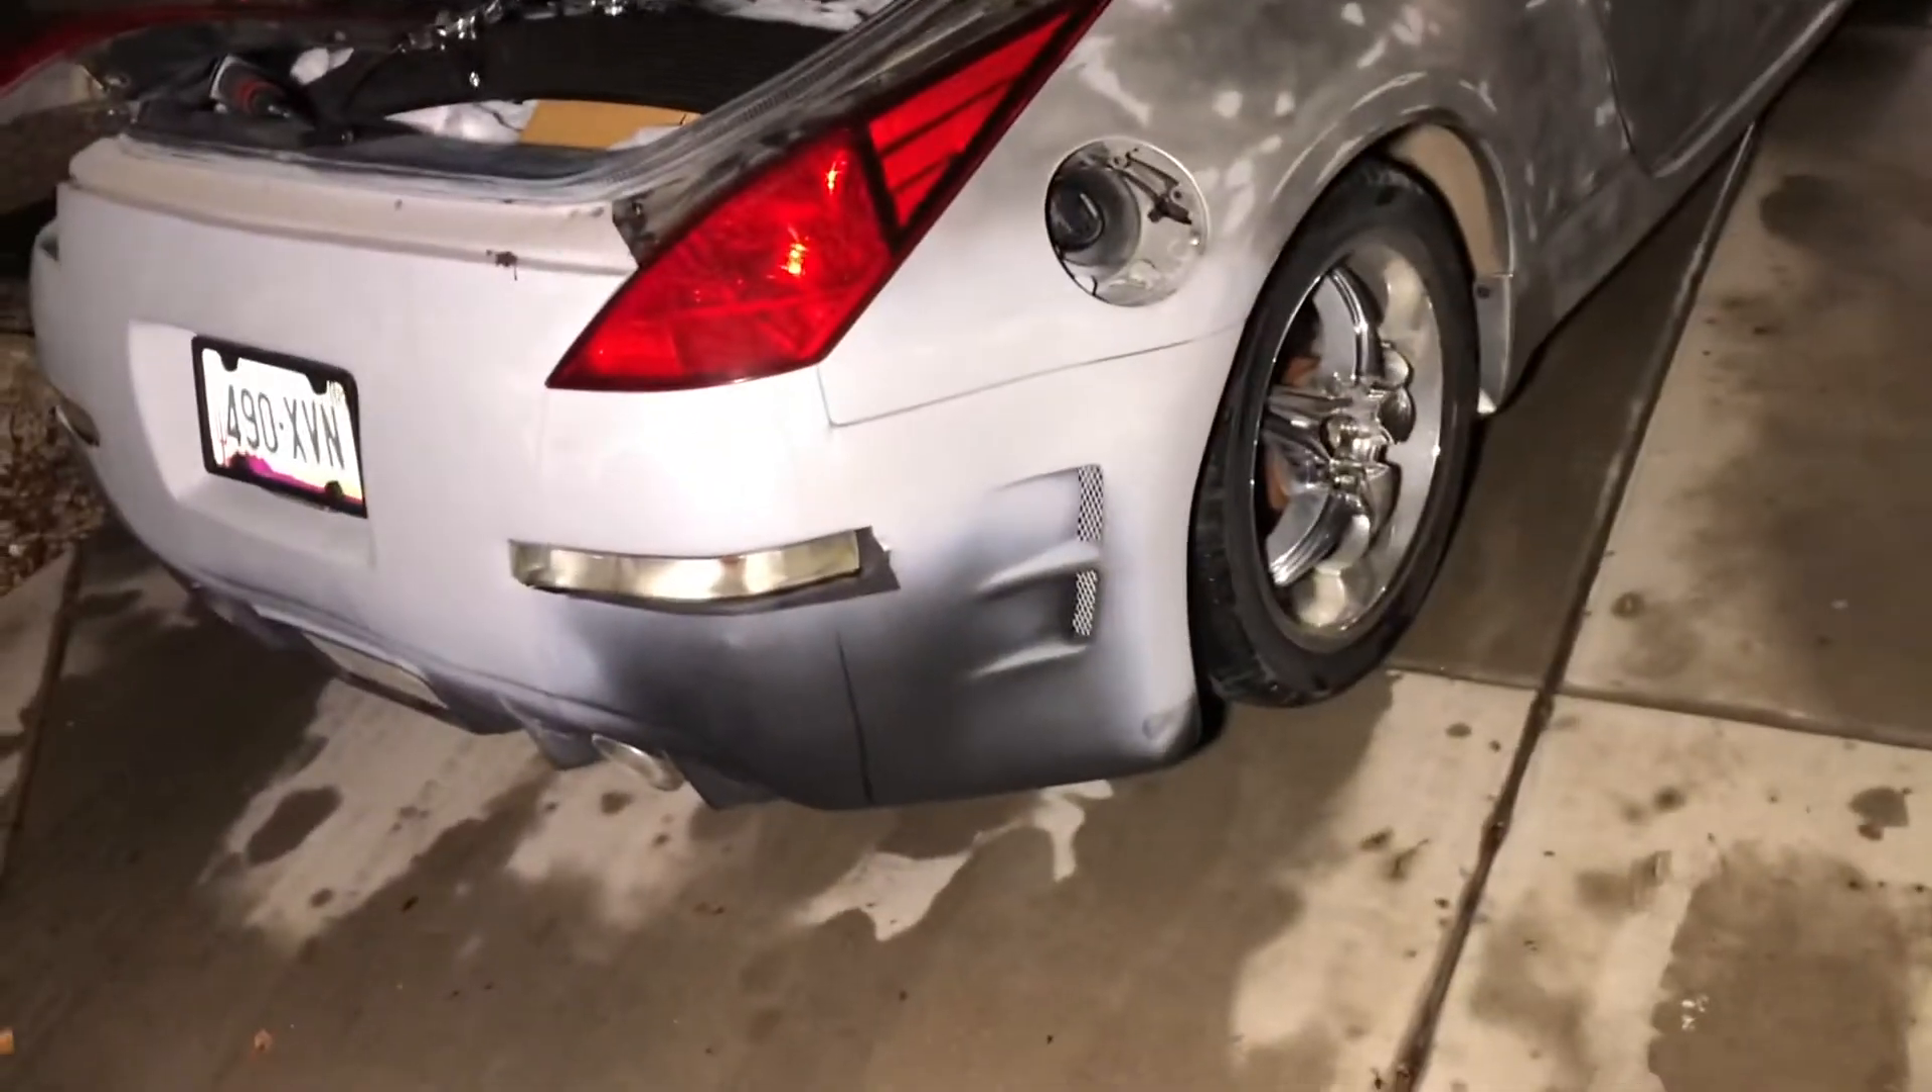Here's the back bumper i'm working on getting it off now.